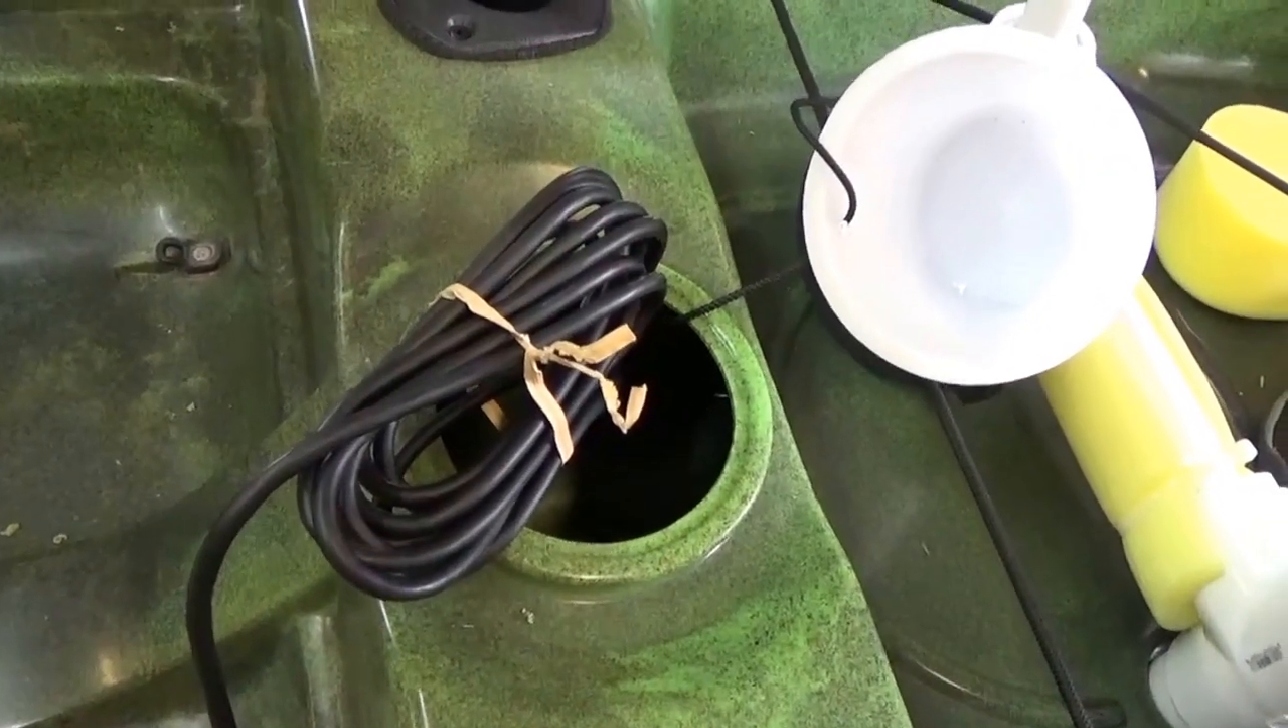Alright, I have the cable pulled and excess bundled up.